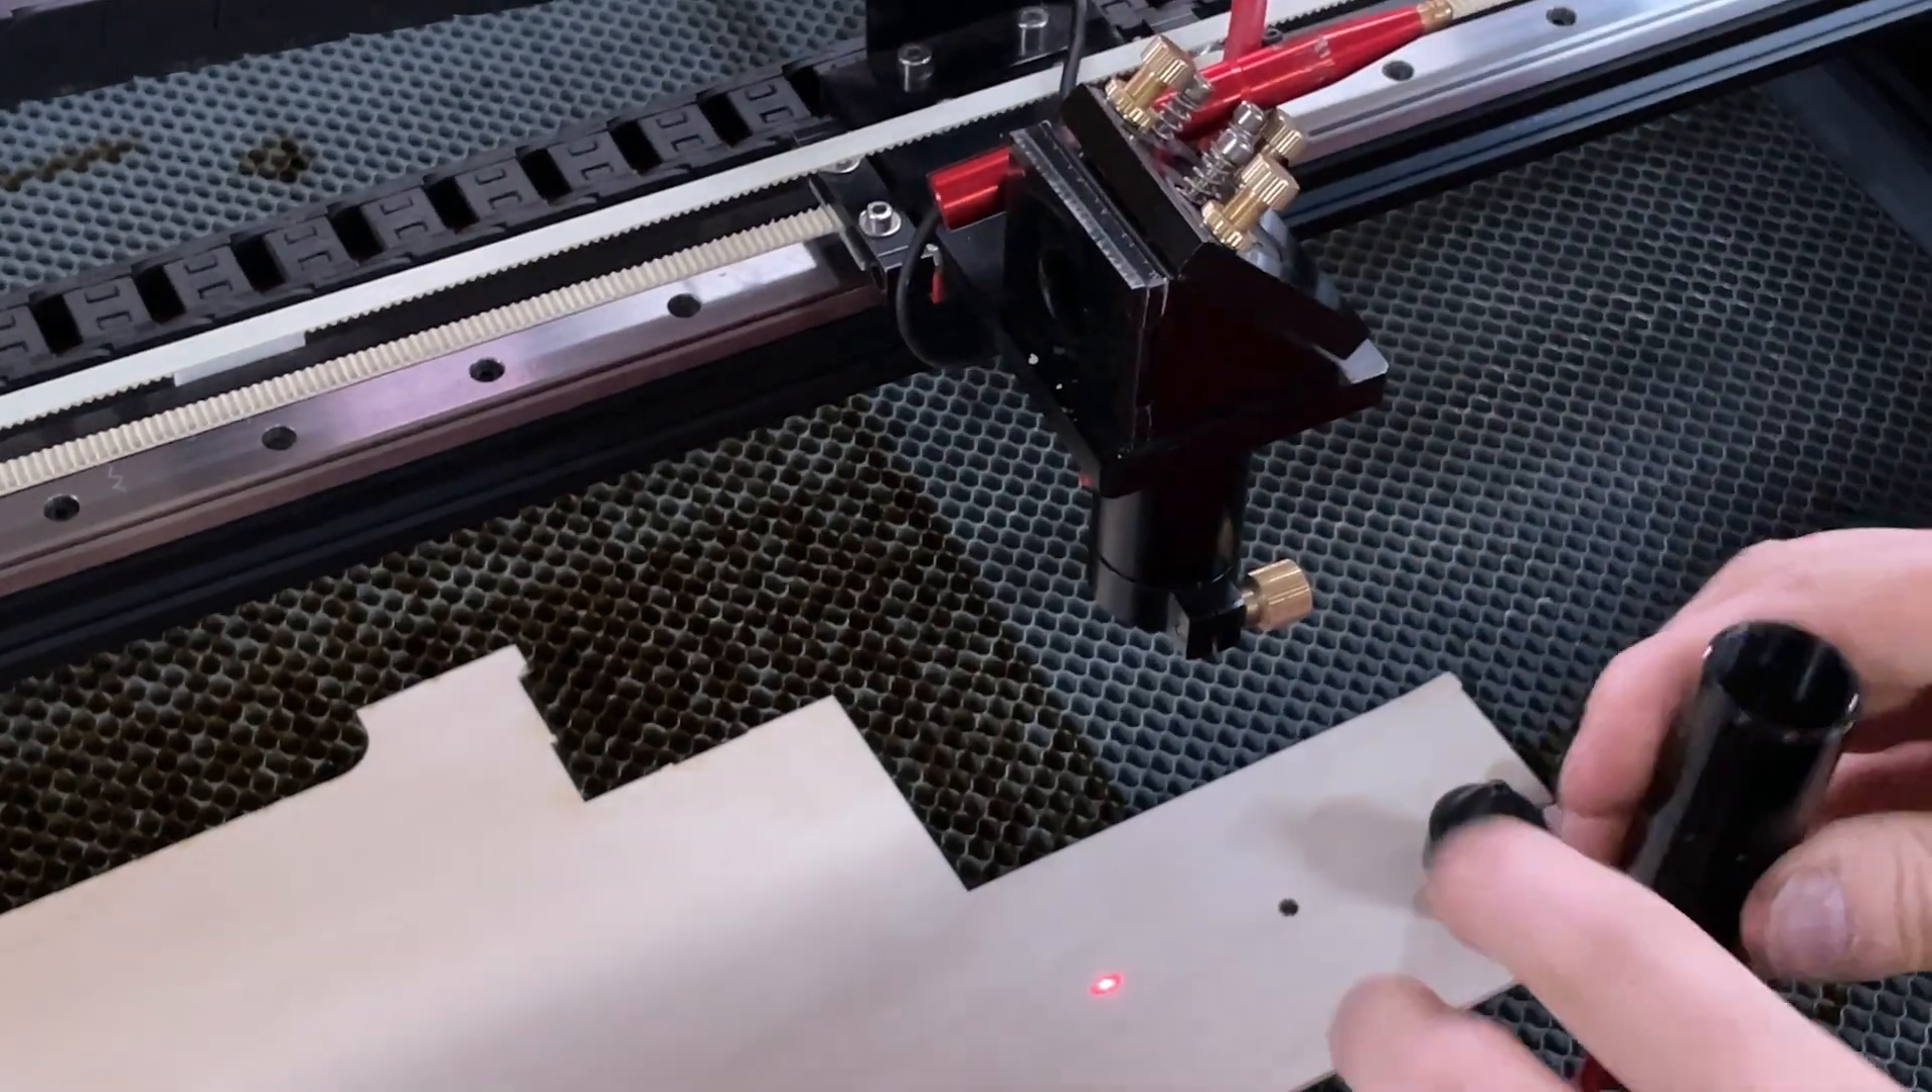And what I did was take this nozzle off the end of the tube. So we really just have a tube and a lens and that'll be enough for what we want to do here.